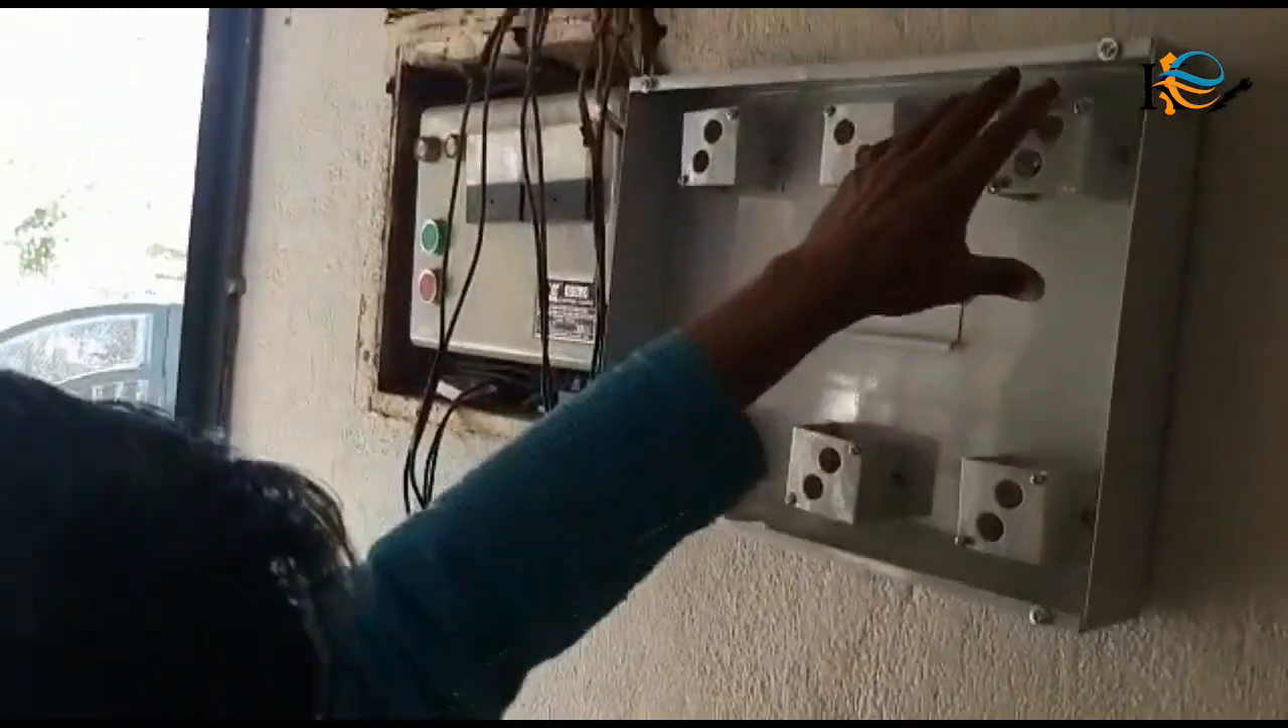तो ये box लग चुका है अब इसमें लगाएंगे socket।